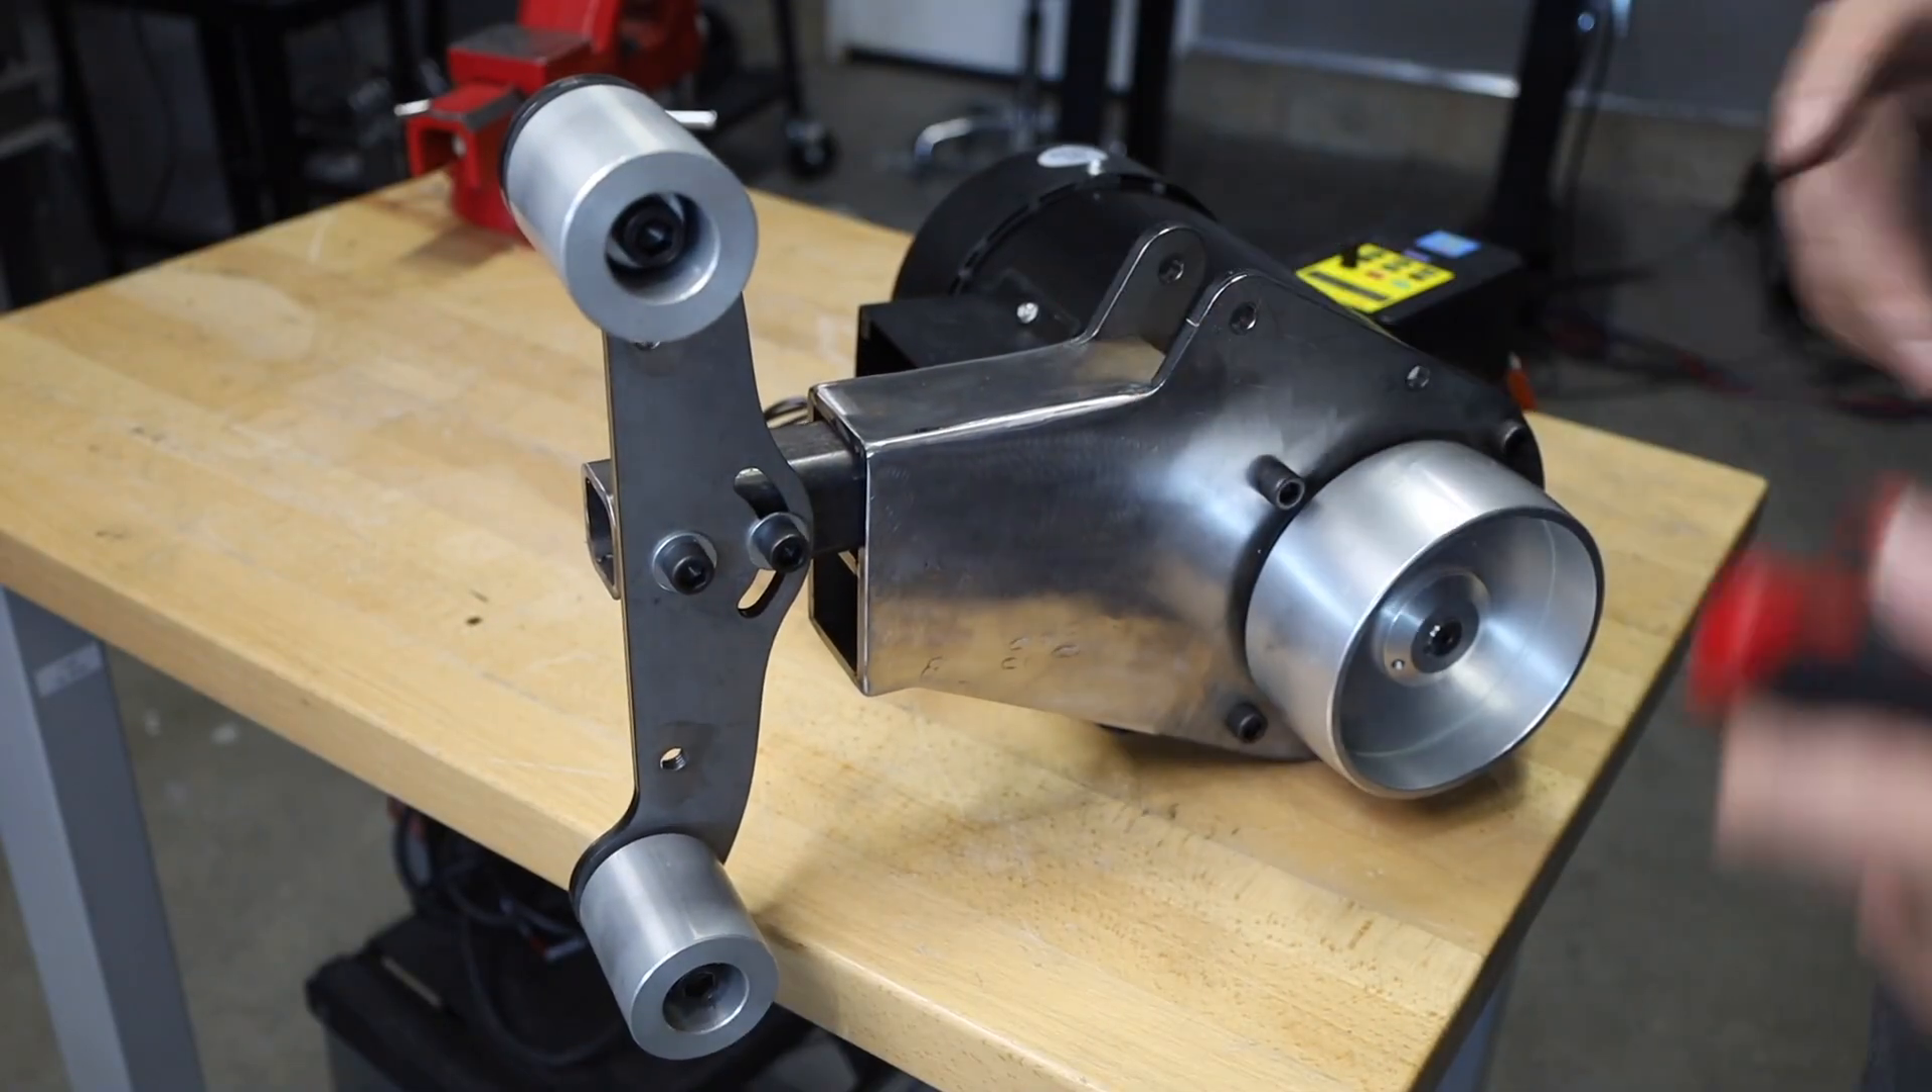This is really starting to look like a grinder now with three of the four rolls in place.